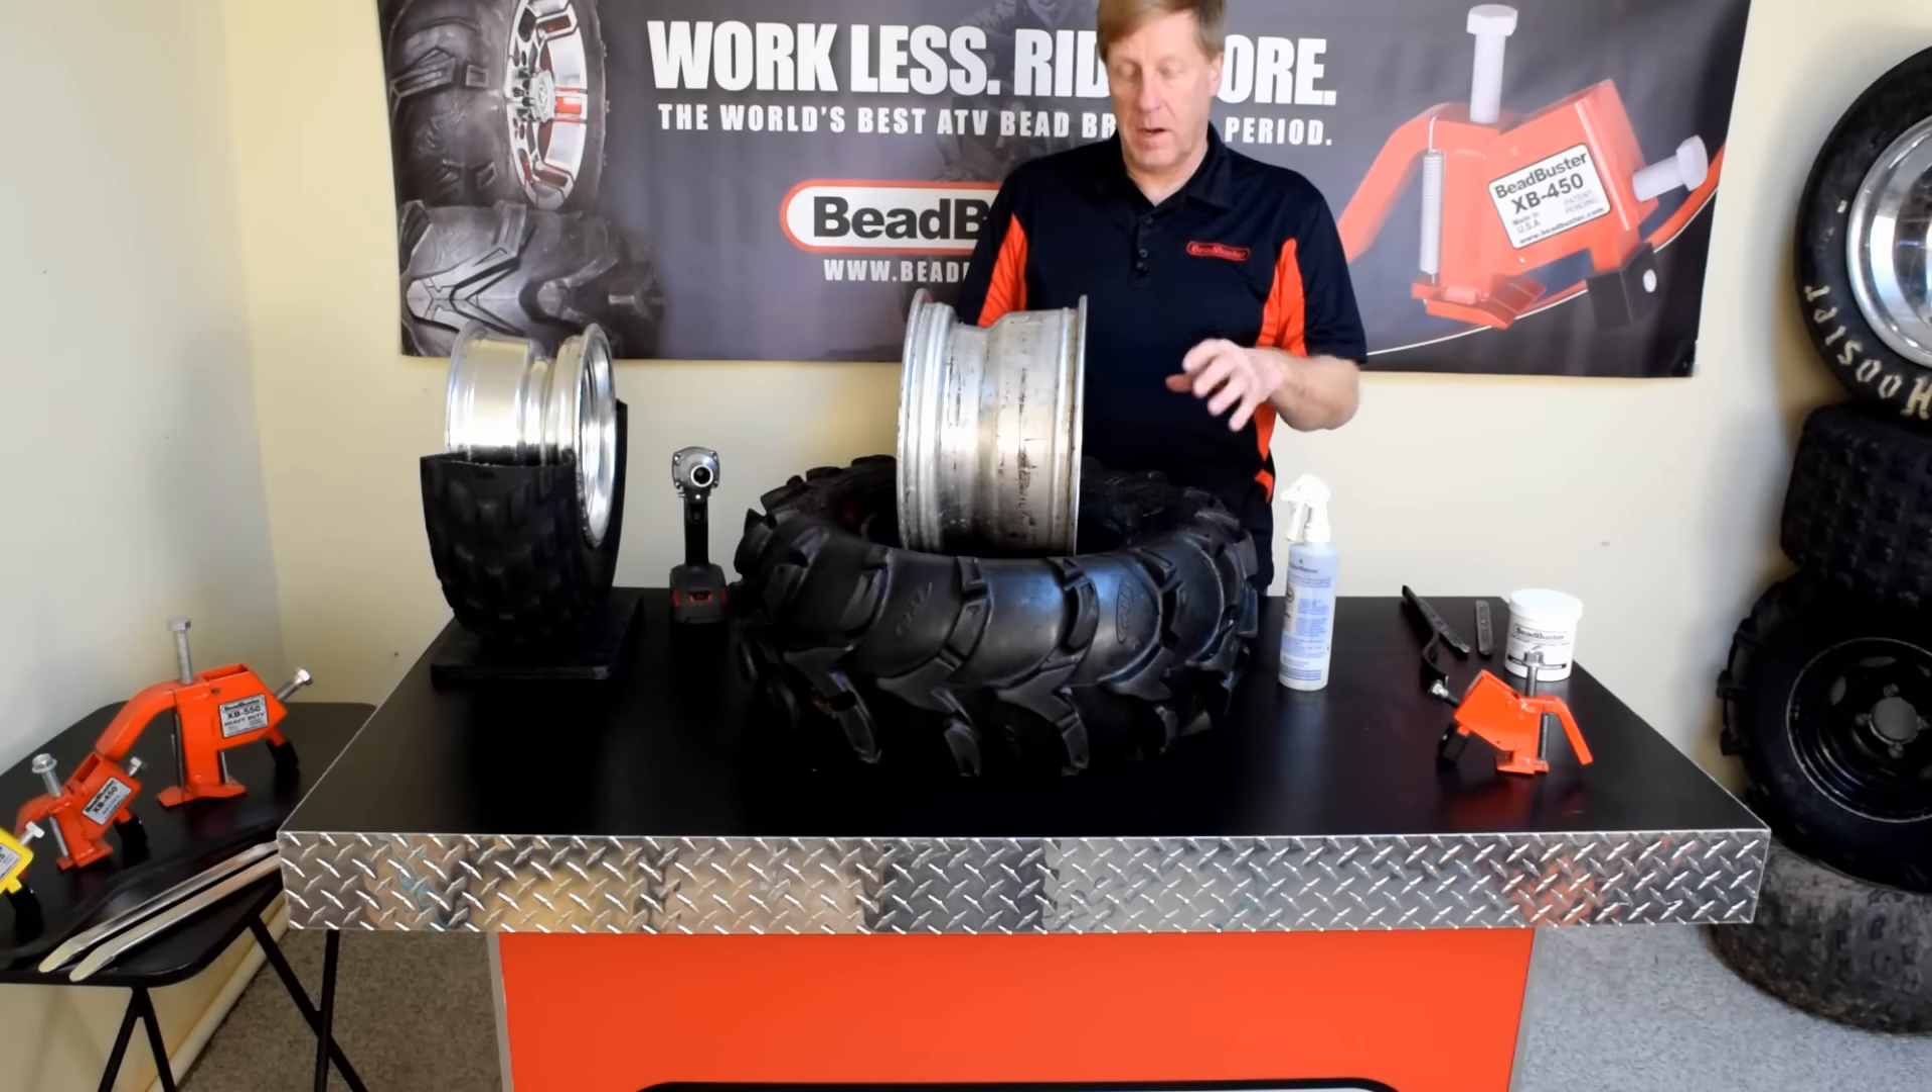So we got the tire off.